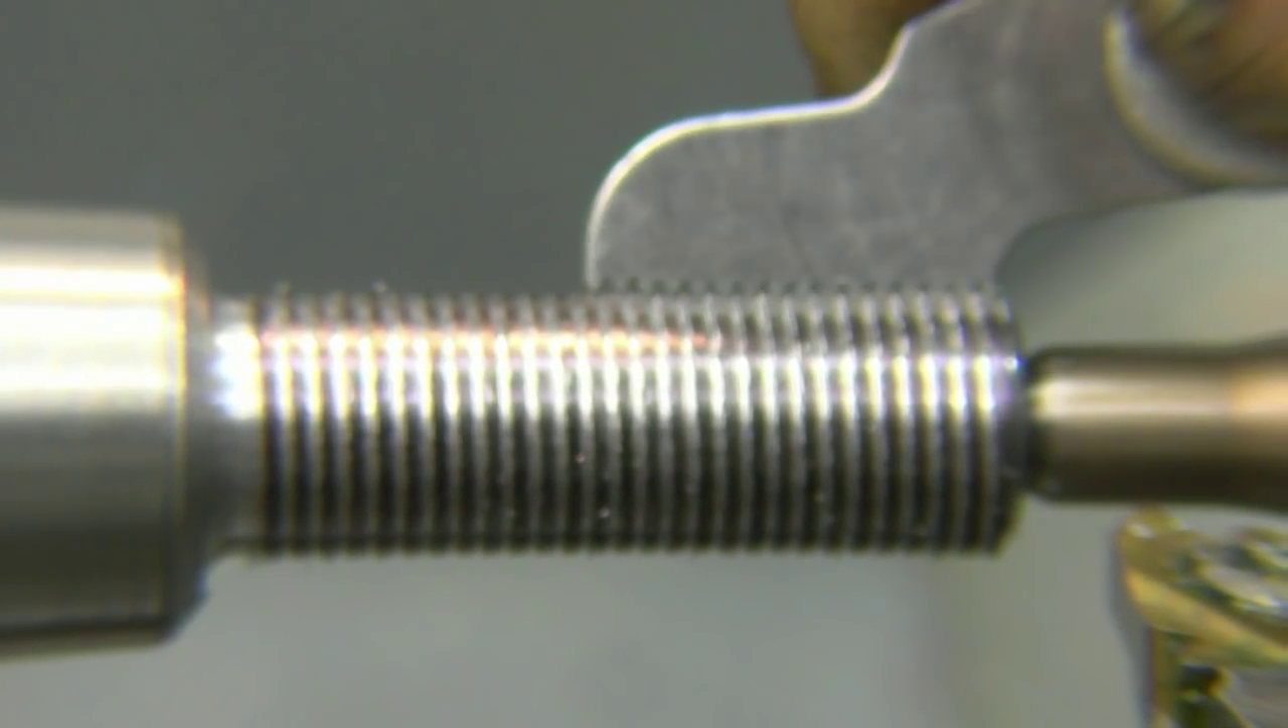Right you're sure to see that that's a 1mm thread pitch gauge and it's actually fitting in there perfectly.